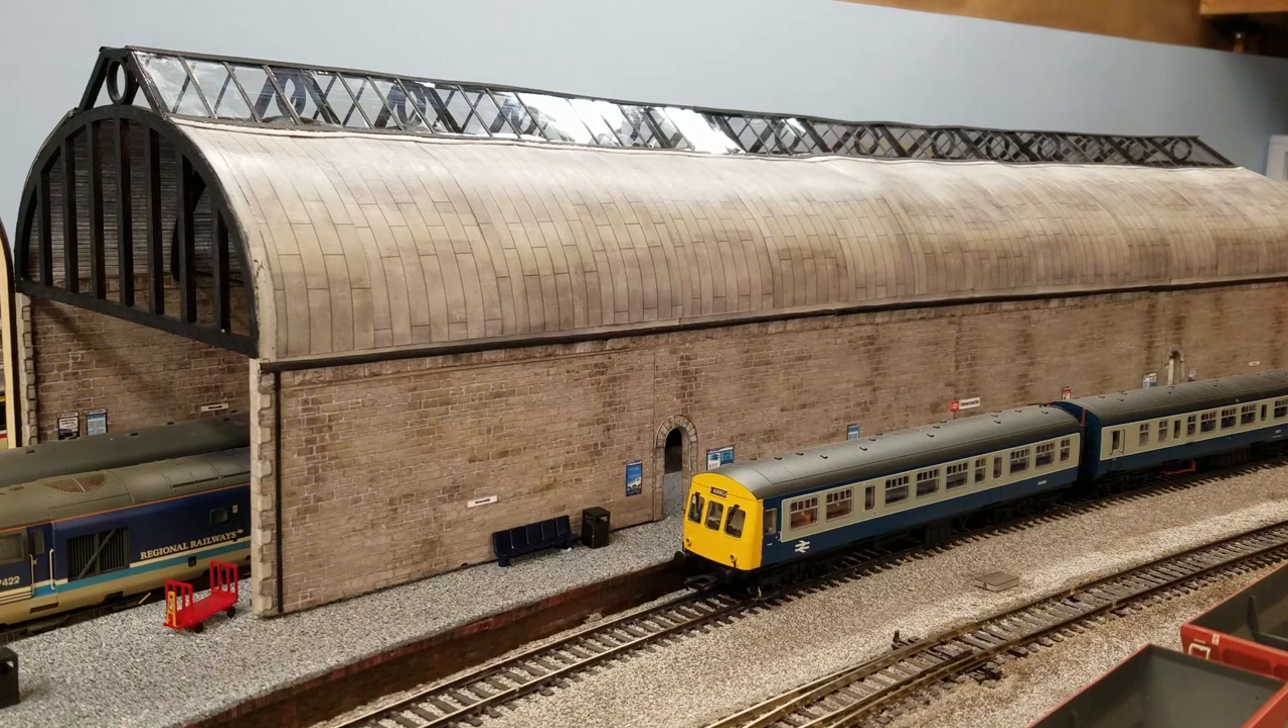I have now gone ahead and finished up the rest of the roofing.